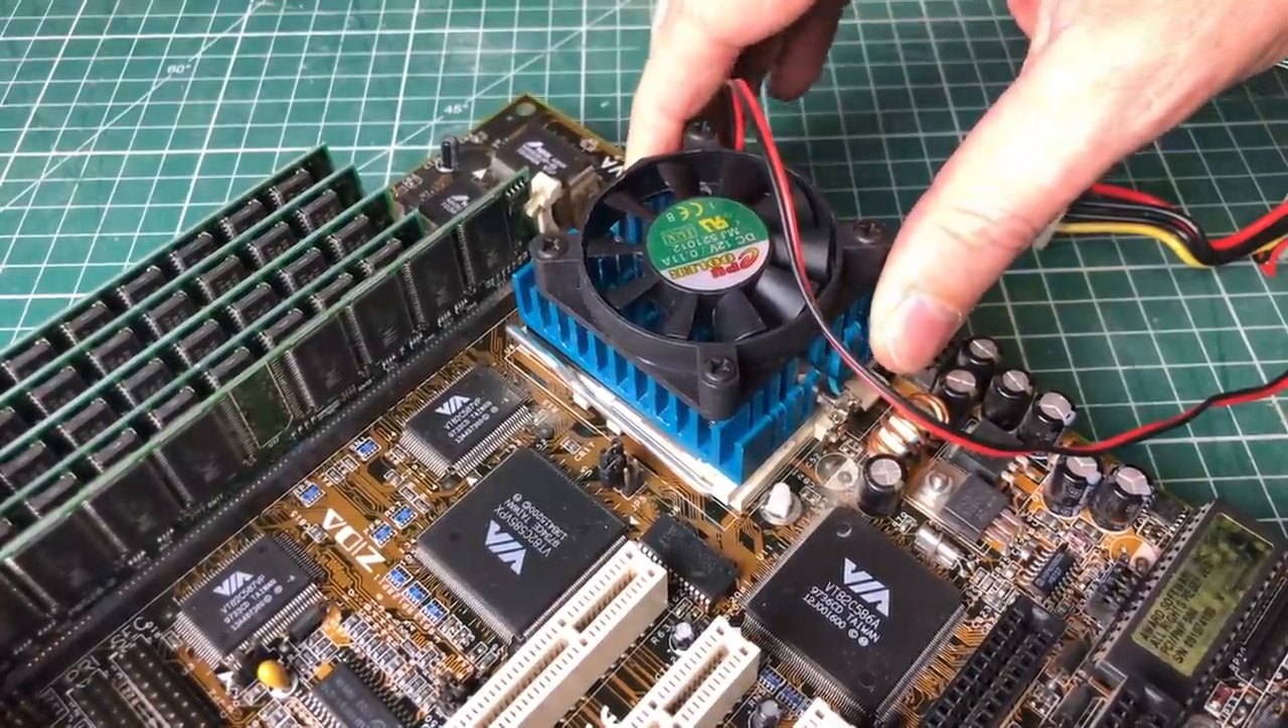Now I did install a cooler on the CPU because these Intel Pentium 200 megahertz CPUs tend to get hot and they do need a fan.